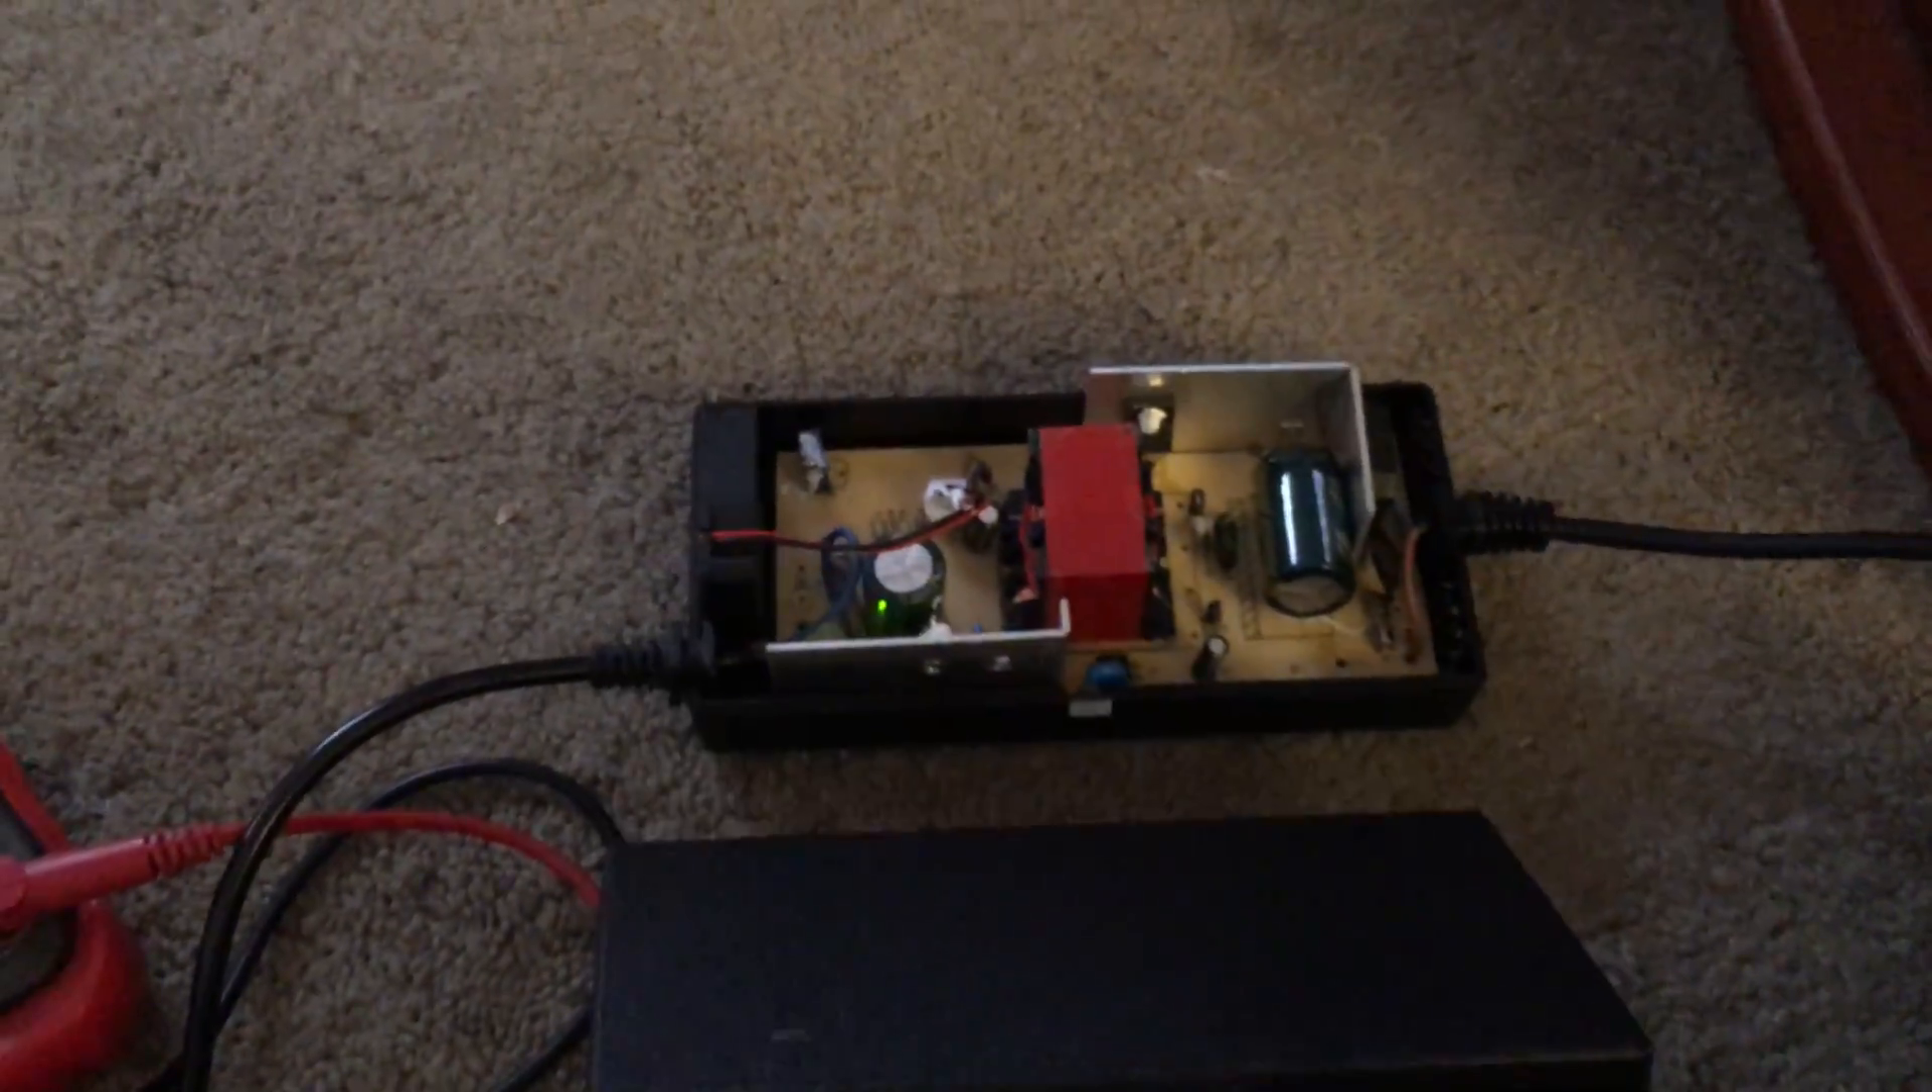So as you can see here I've pulled the top off my charger and I've exposed the guts.